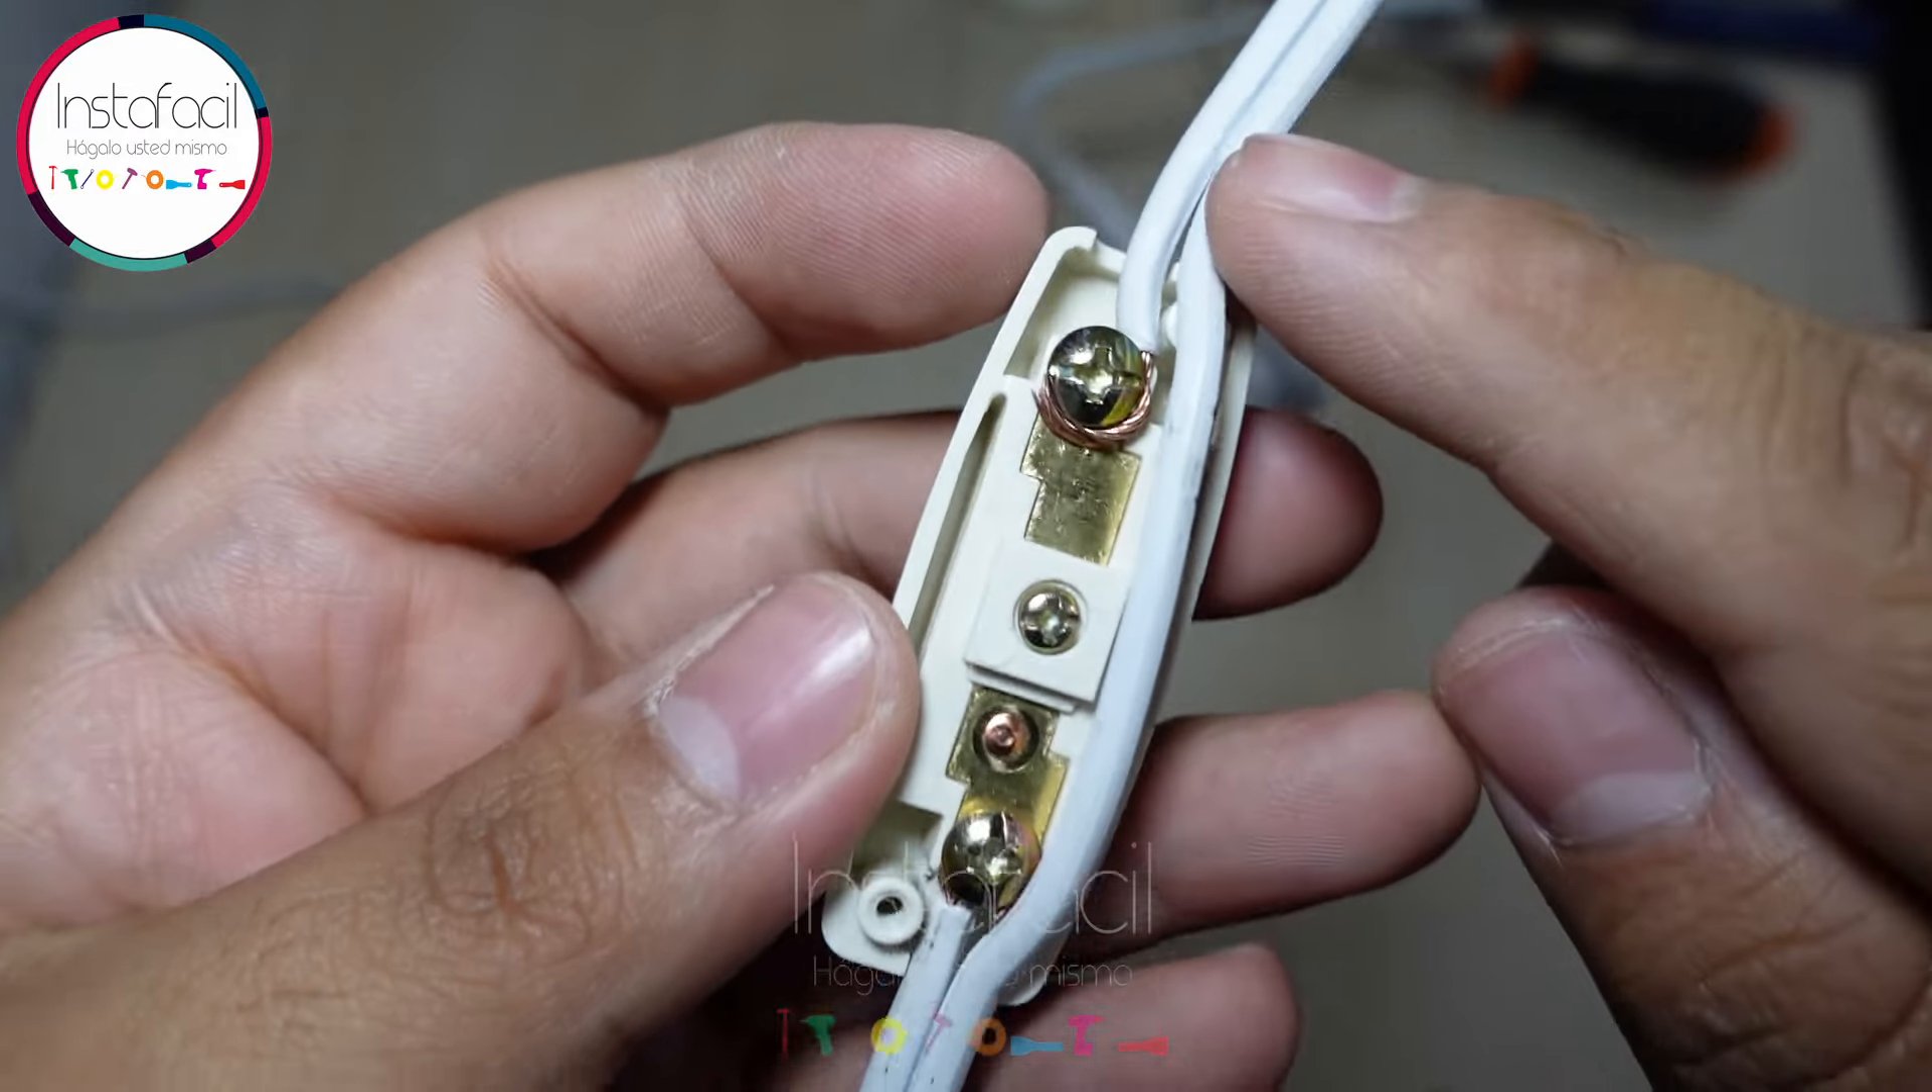Así nos quedan conectadas estas dos puntas del cable.